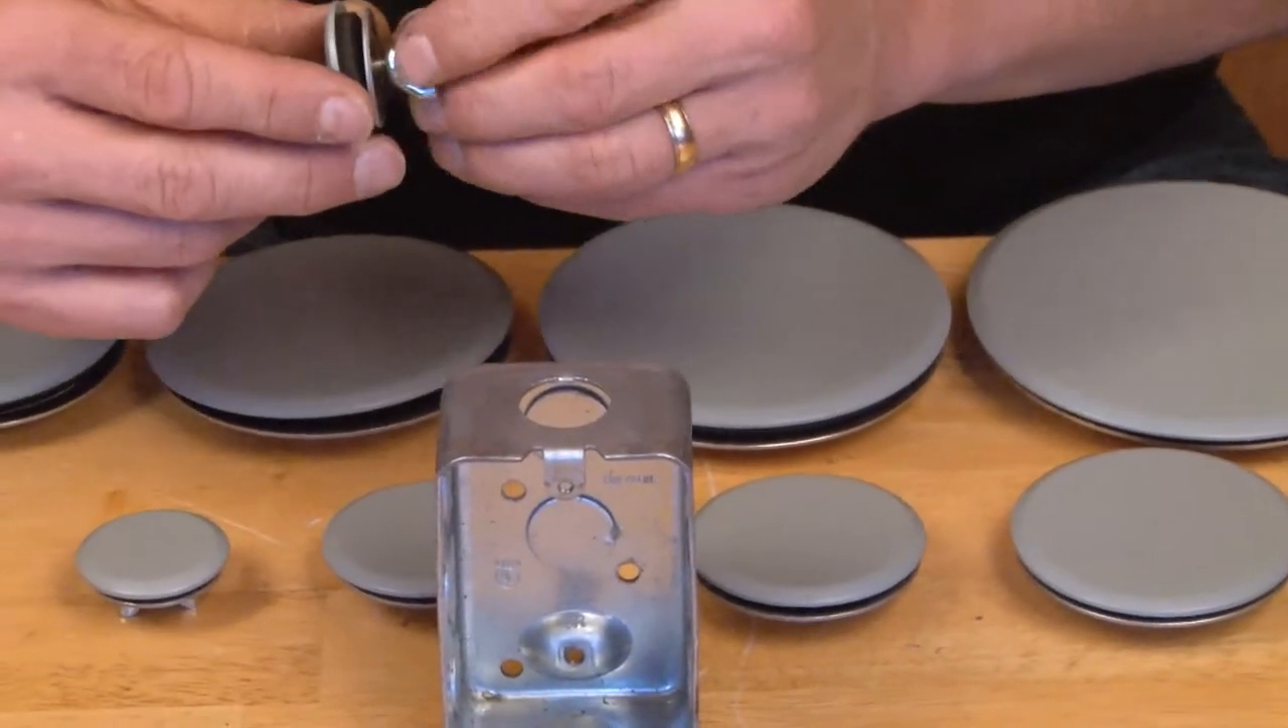Here we have a knockout opening that has not been closed up.